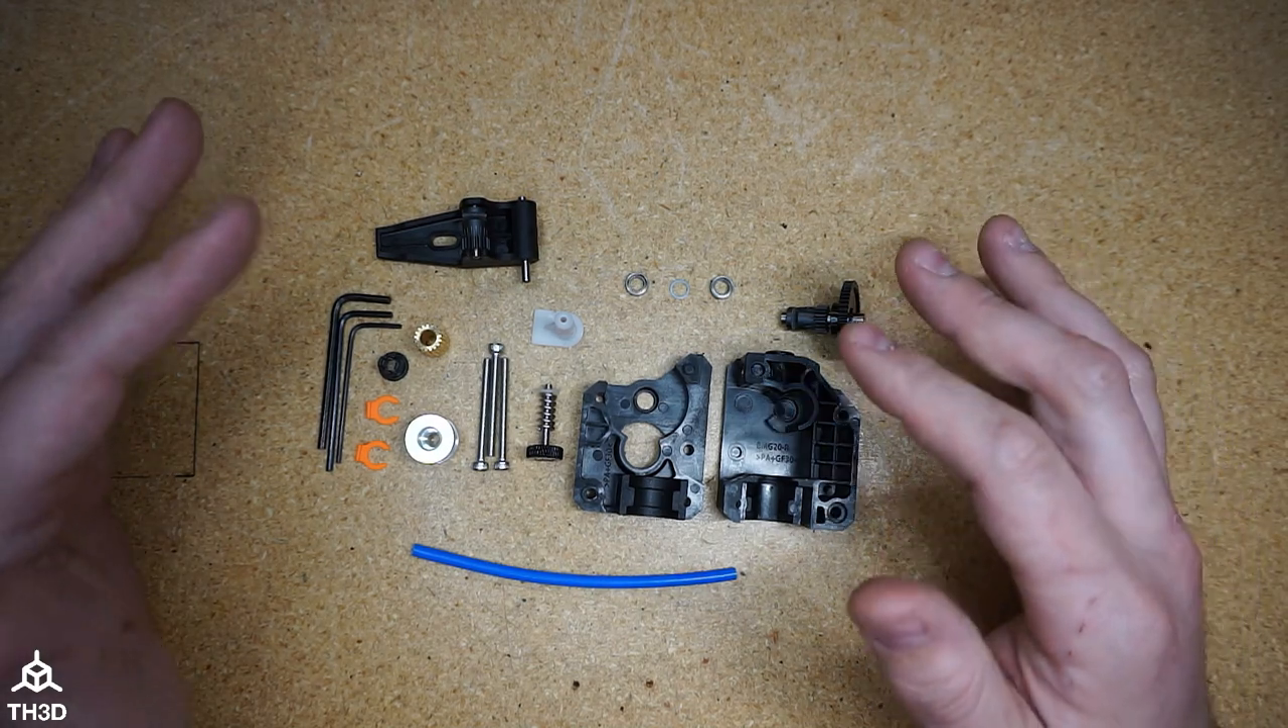I just have this completely taken apart so you guys can see what it looks like and where everything goes in the event that you need to completely disassemble the extruder.